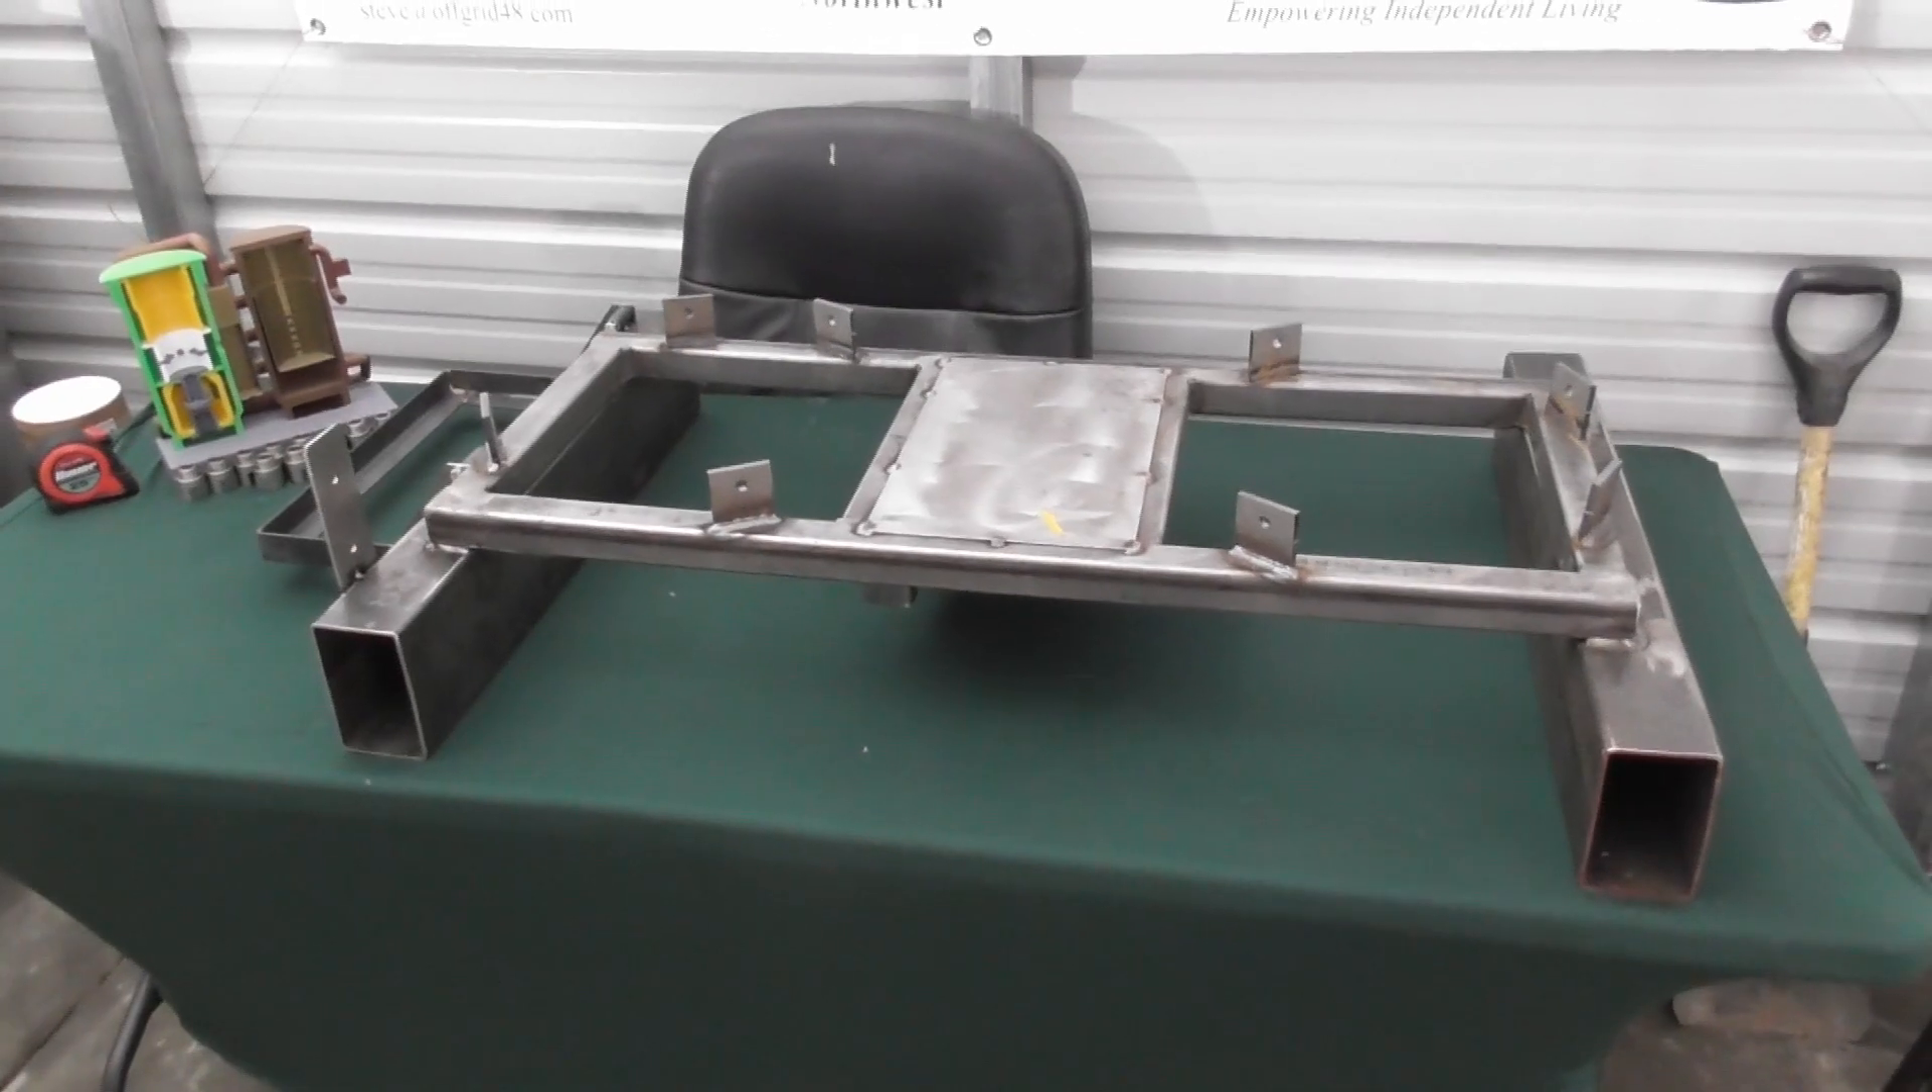Okay so we've got our parts welded up so now we can go back go through kind of take a look at what we did.